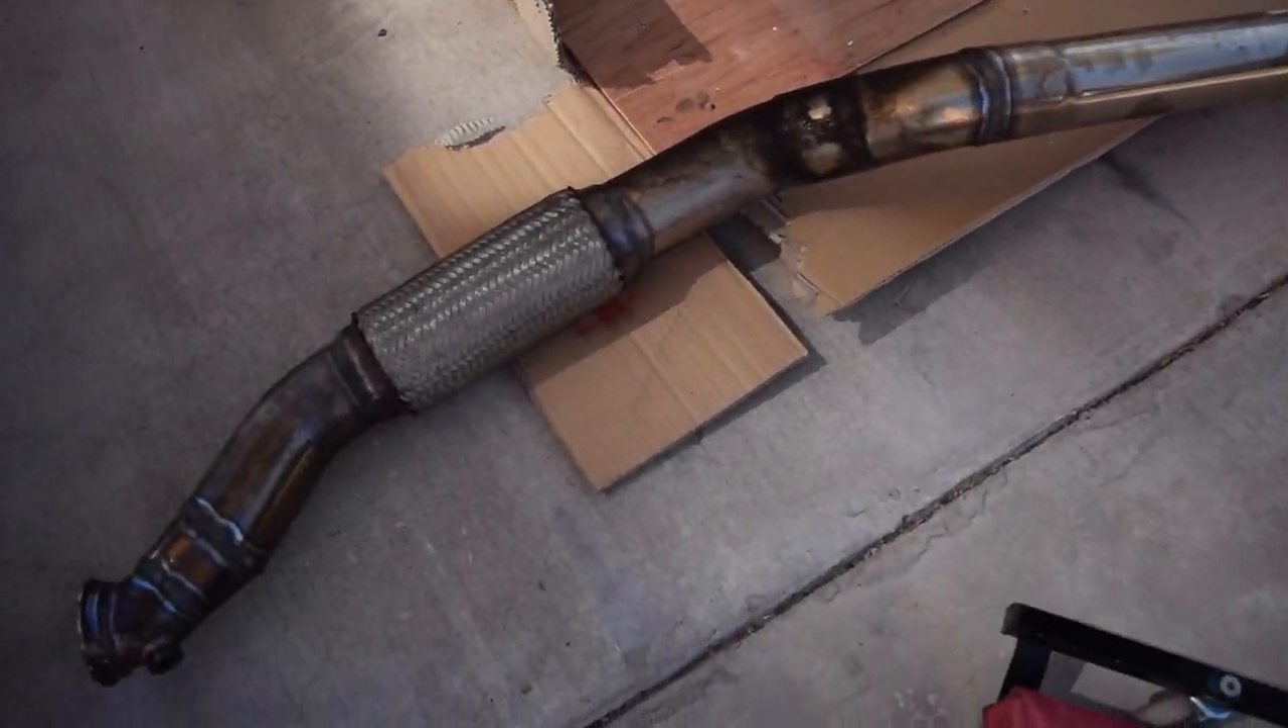All right guys, if you can see we have the entire exhaust piece out right here.